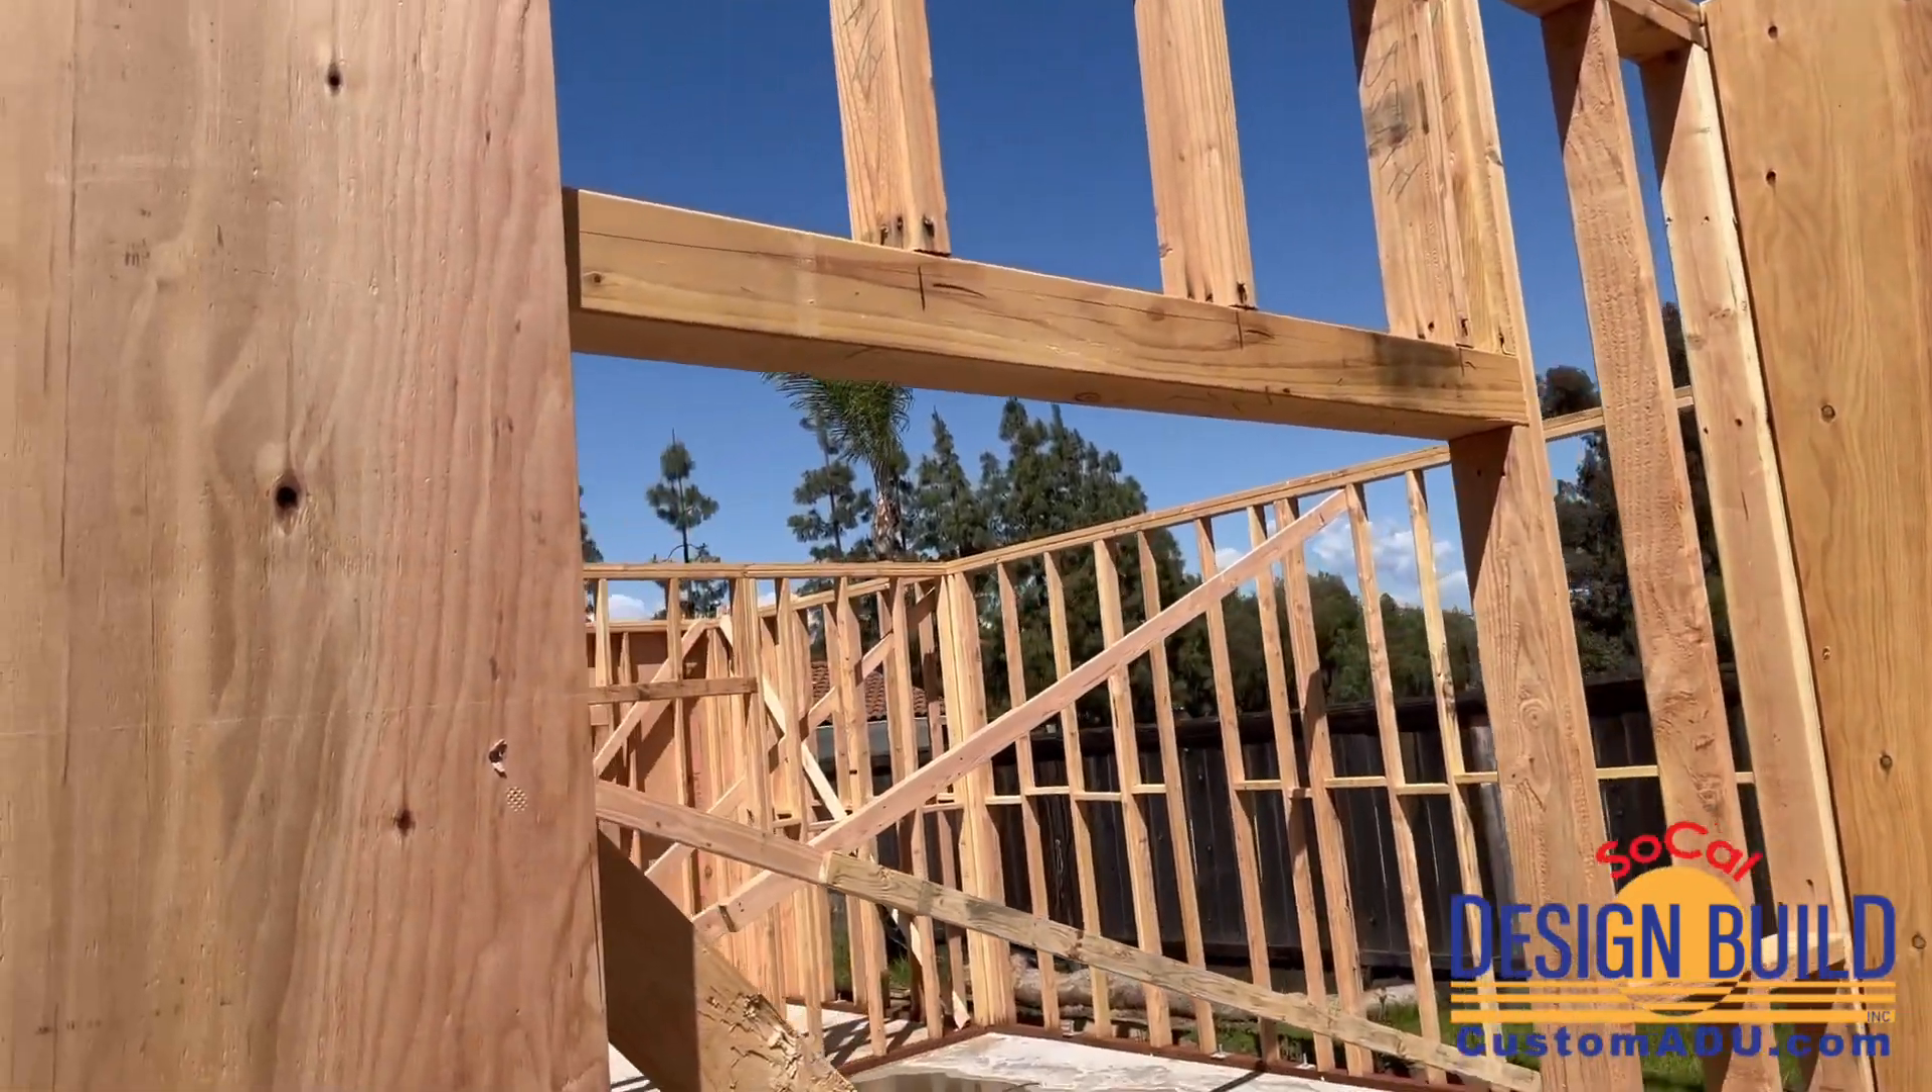You can see we still got some braces holding up the exterior walls.